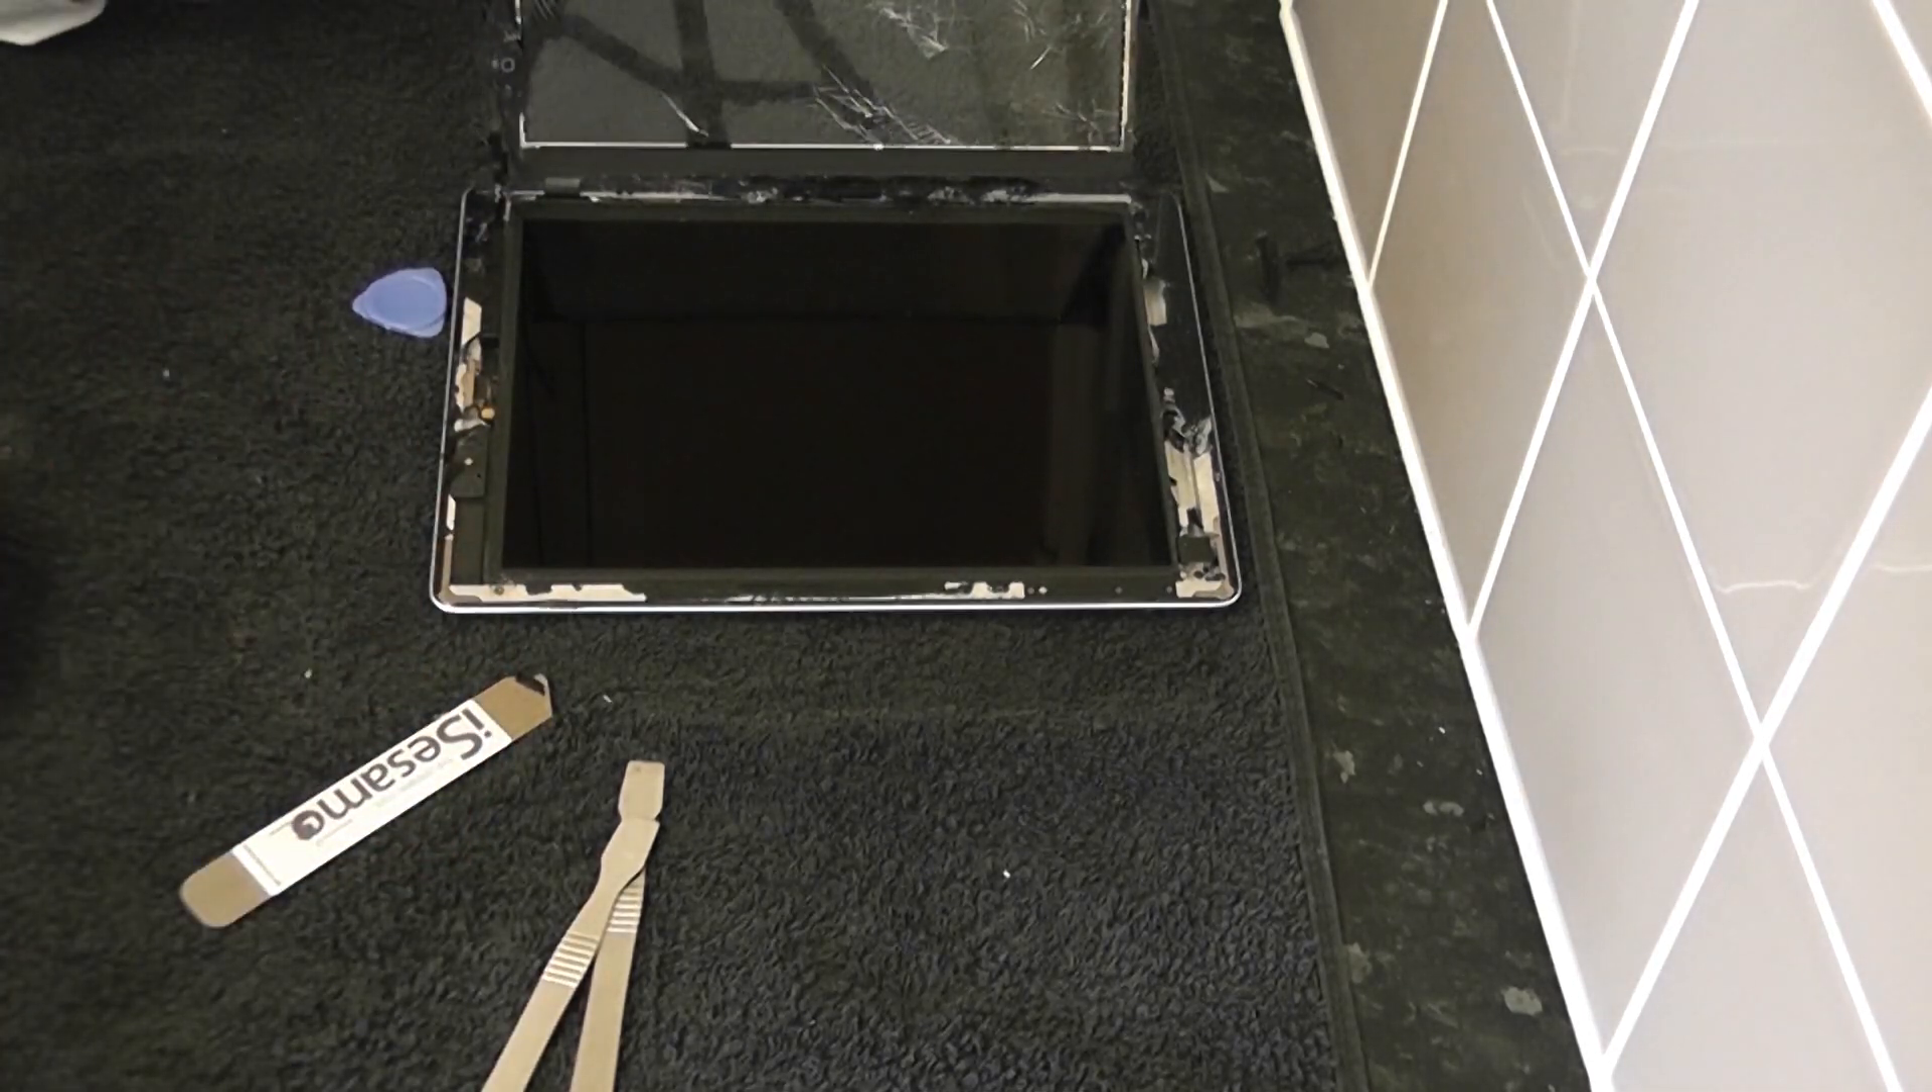And that's the actual screen now separated.